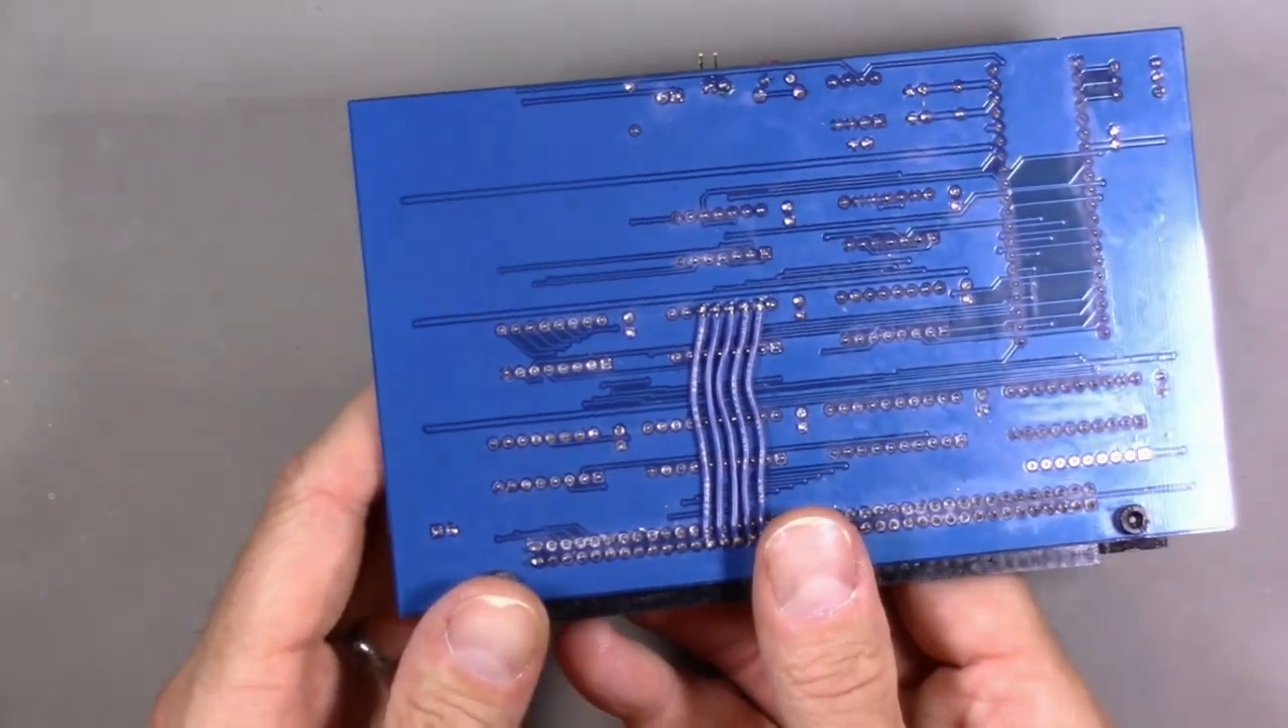All right i have soldered the bodge wires on i have to say these are probably the neatest bodge wires i've ever done so i'm honestly not too unsatisfied with this.